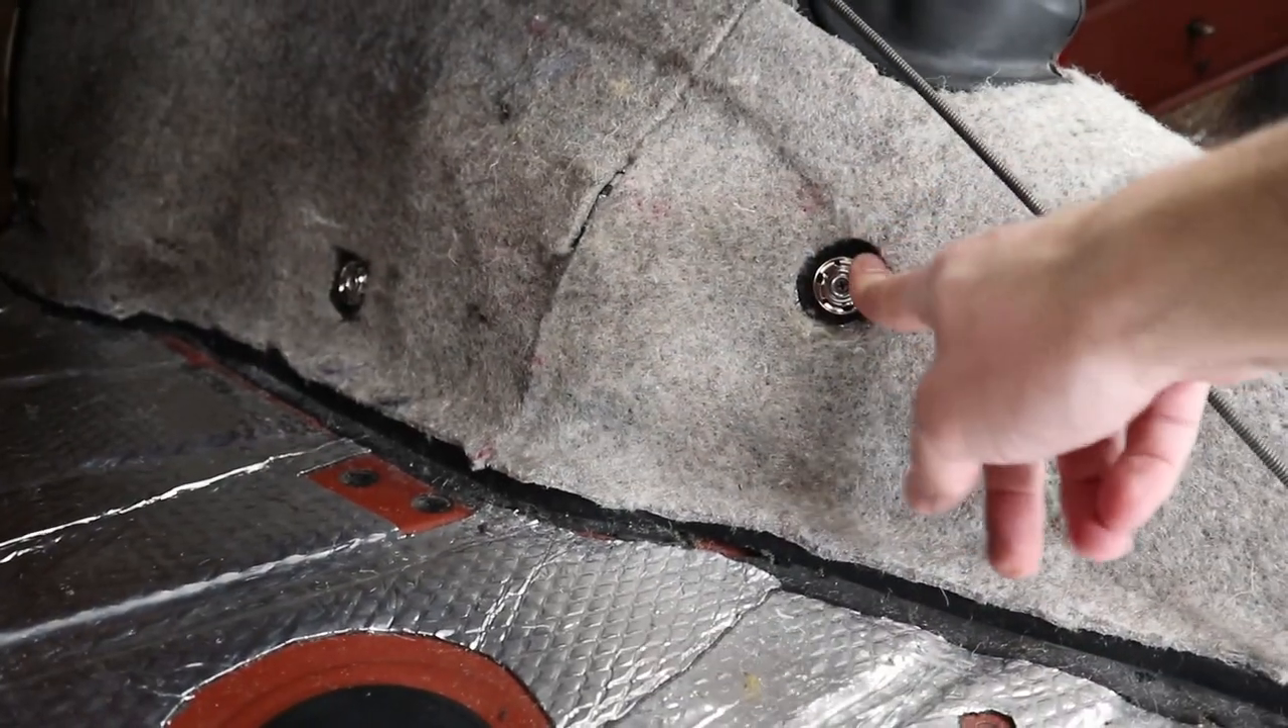Okay, you can see we got our snaps in place here.